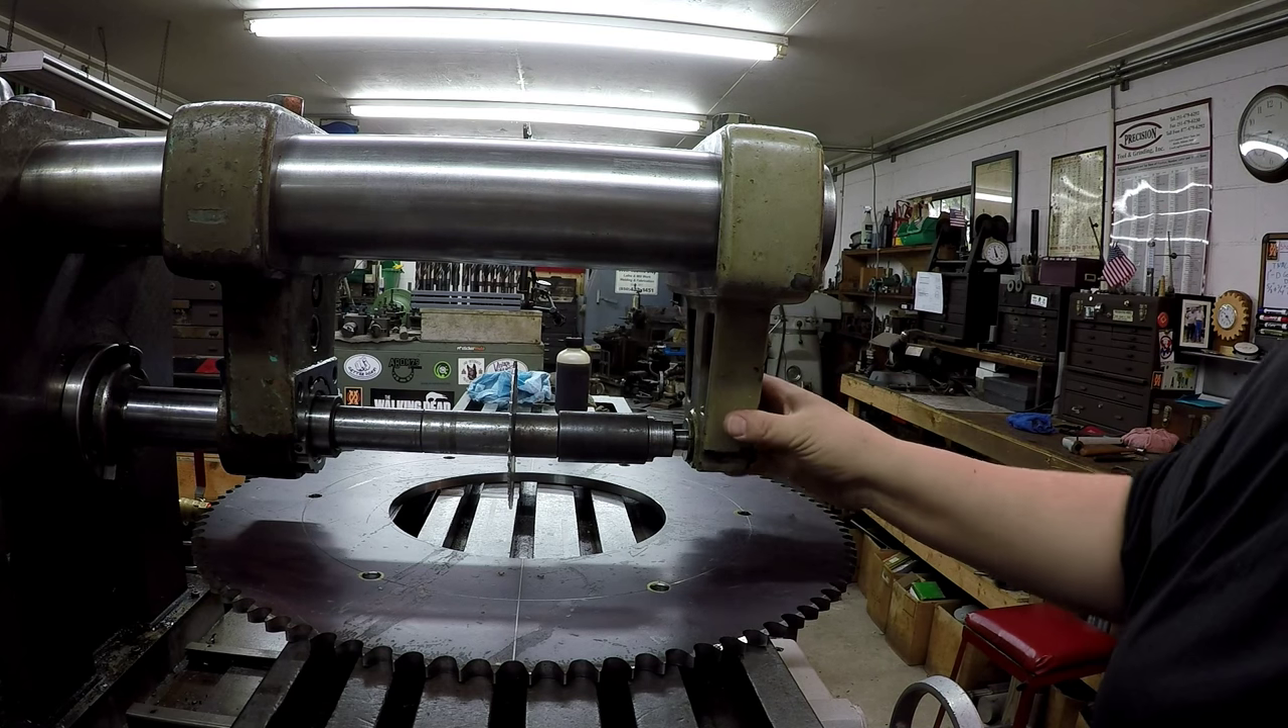We got this support out here on the end of this arbor right here so that should make a nice rigid setup.